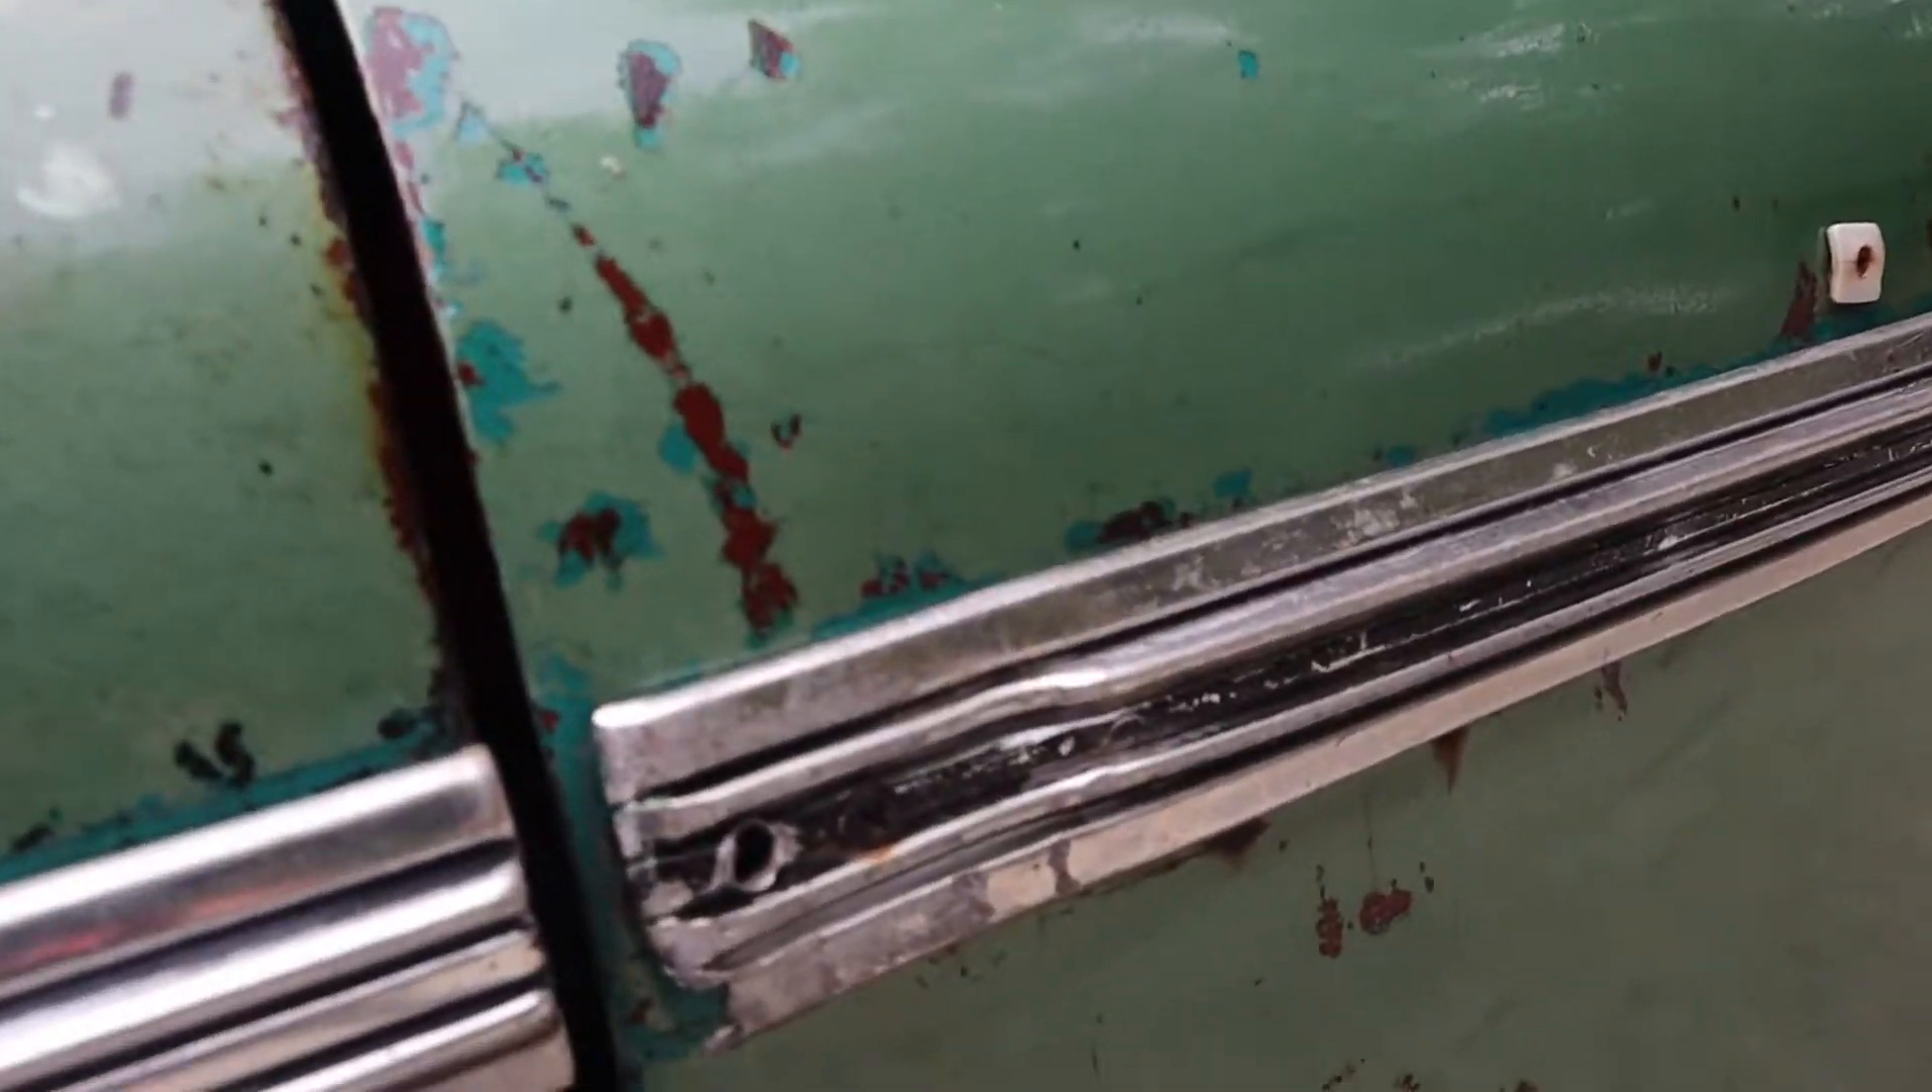And then you can see here, it's like the molding doesn't match up.